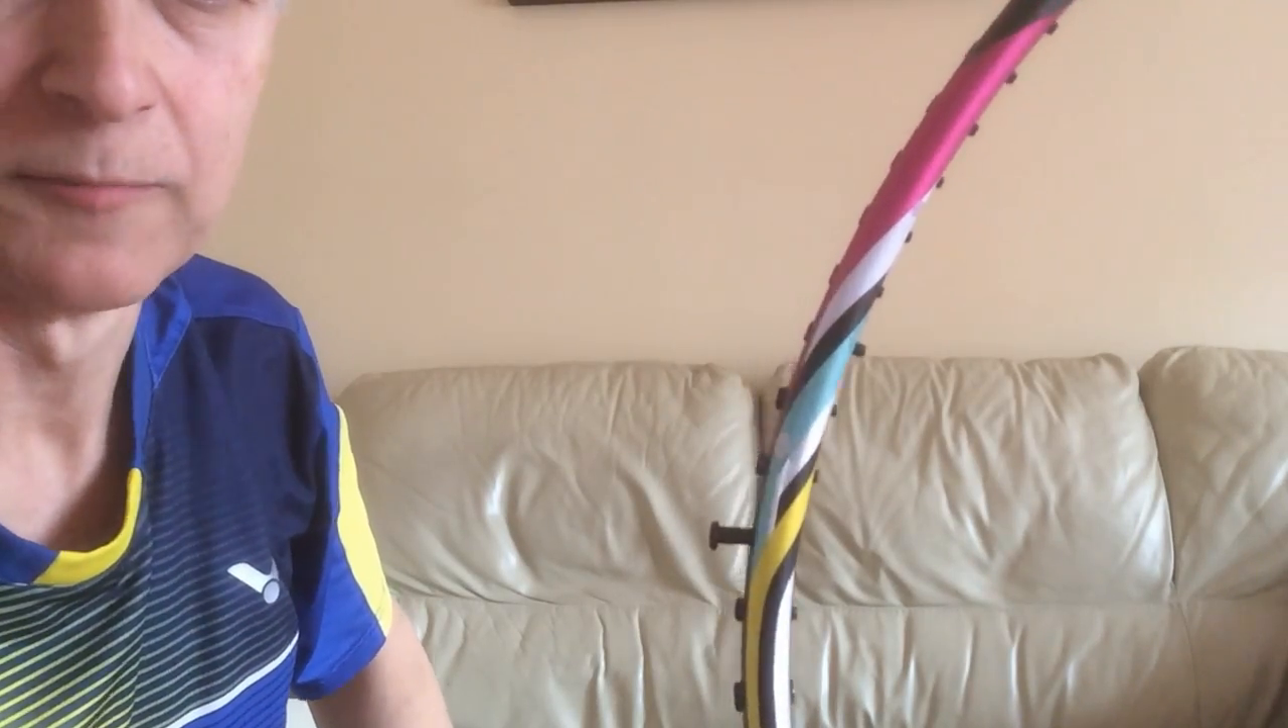I'll give it a little bit of a squeeze and now you can see that the grommet is partly out.